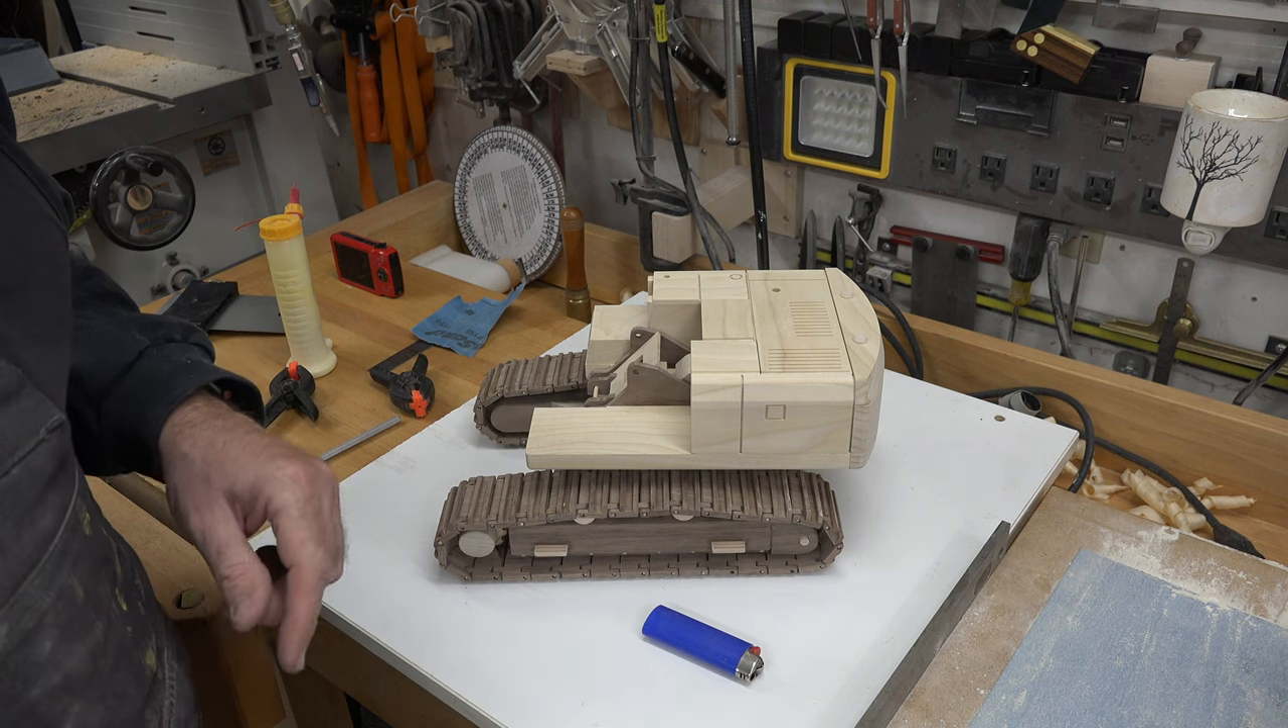There is the cover assembly finished for the back end of the excavator.